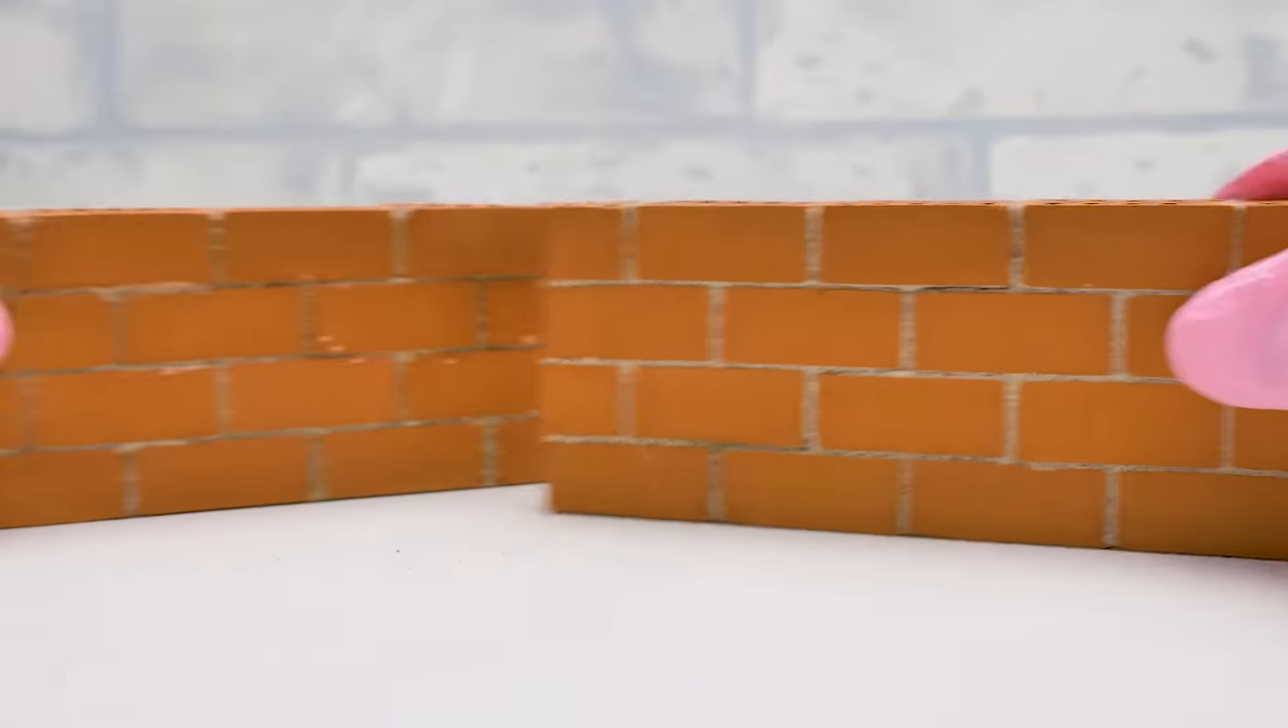We built two walls for our oven already!